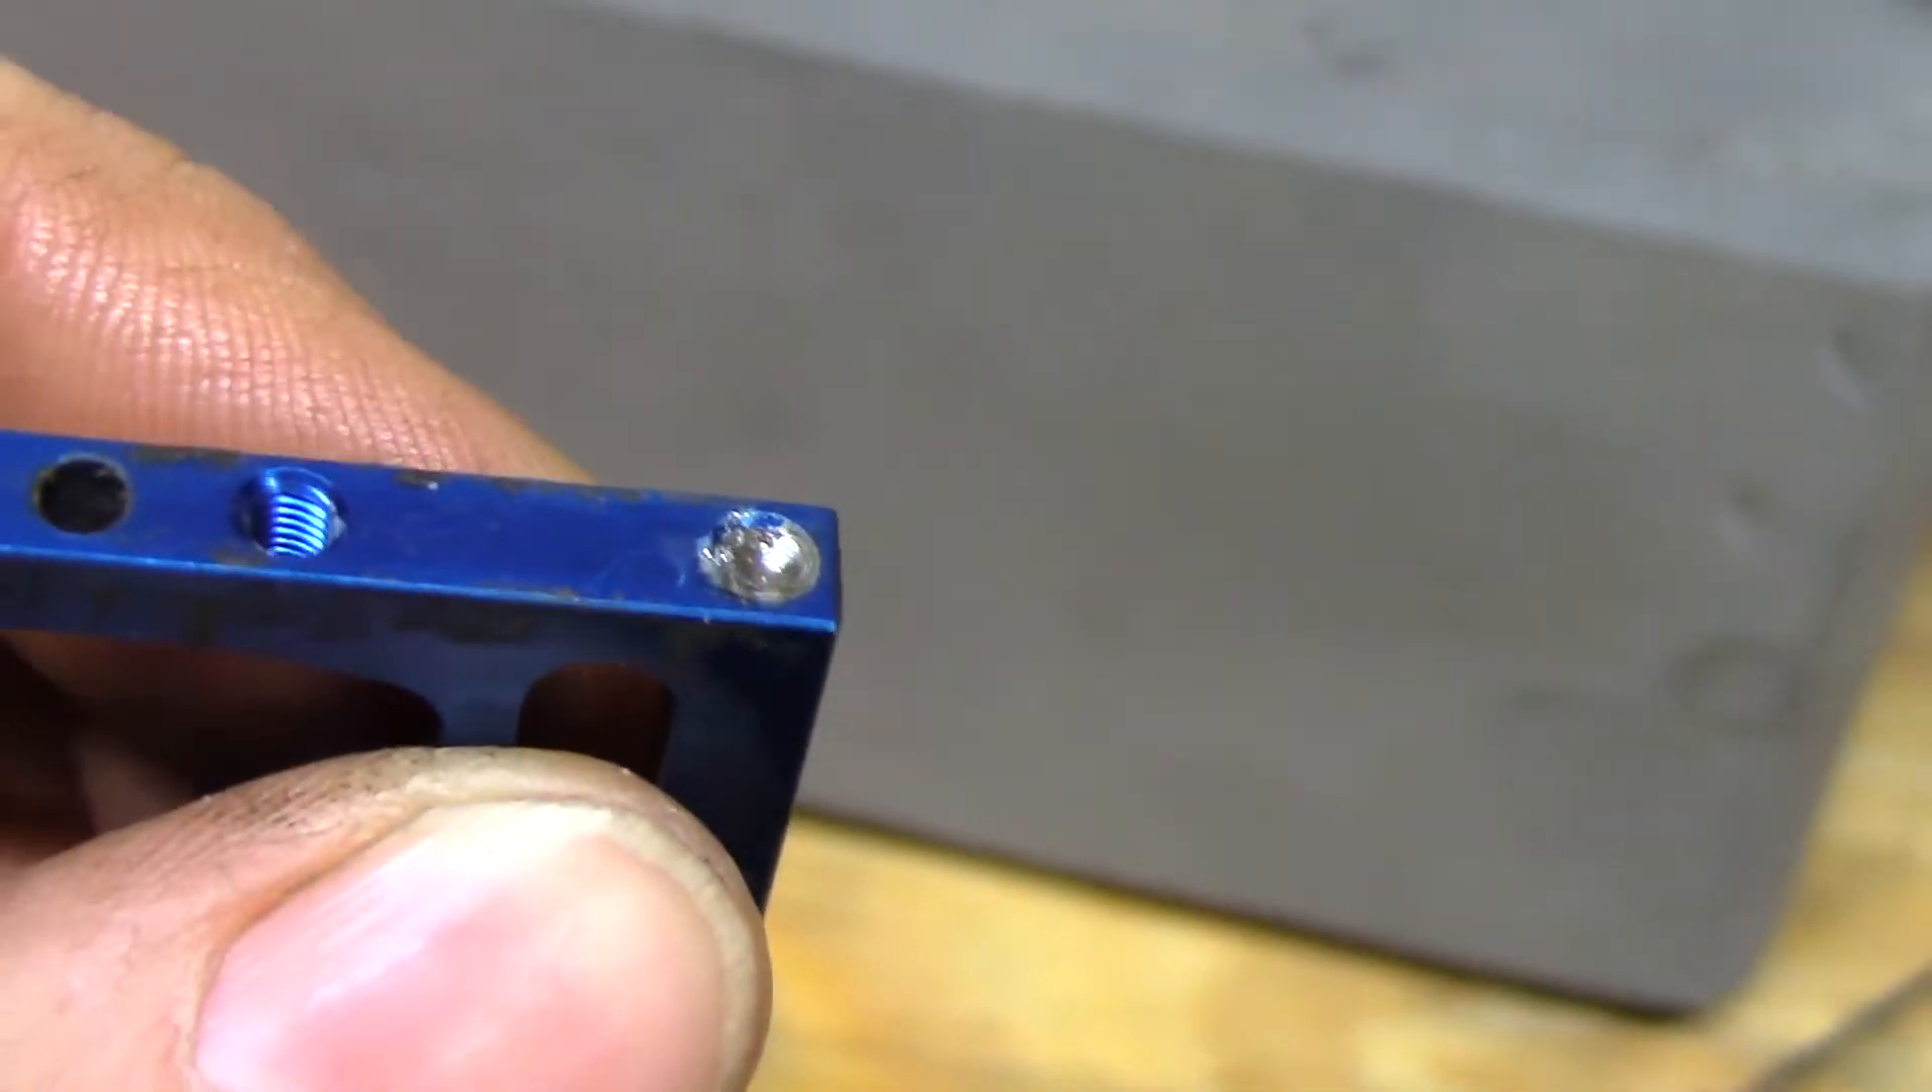What I'm left with is that I need to get that little bit of steel screw out of this aluminum piece.